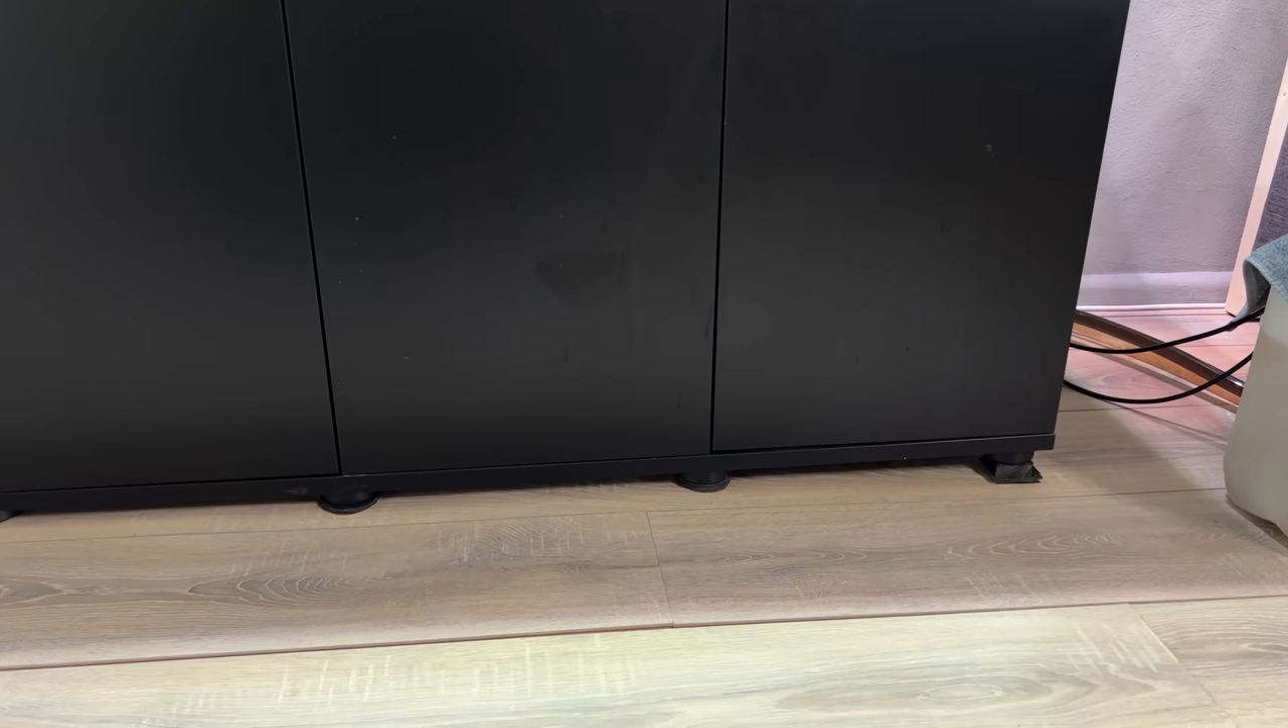You can see over here we just have a tiny gap between the bottom plate and the floor.